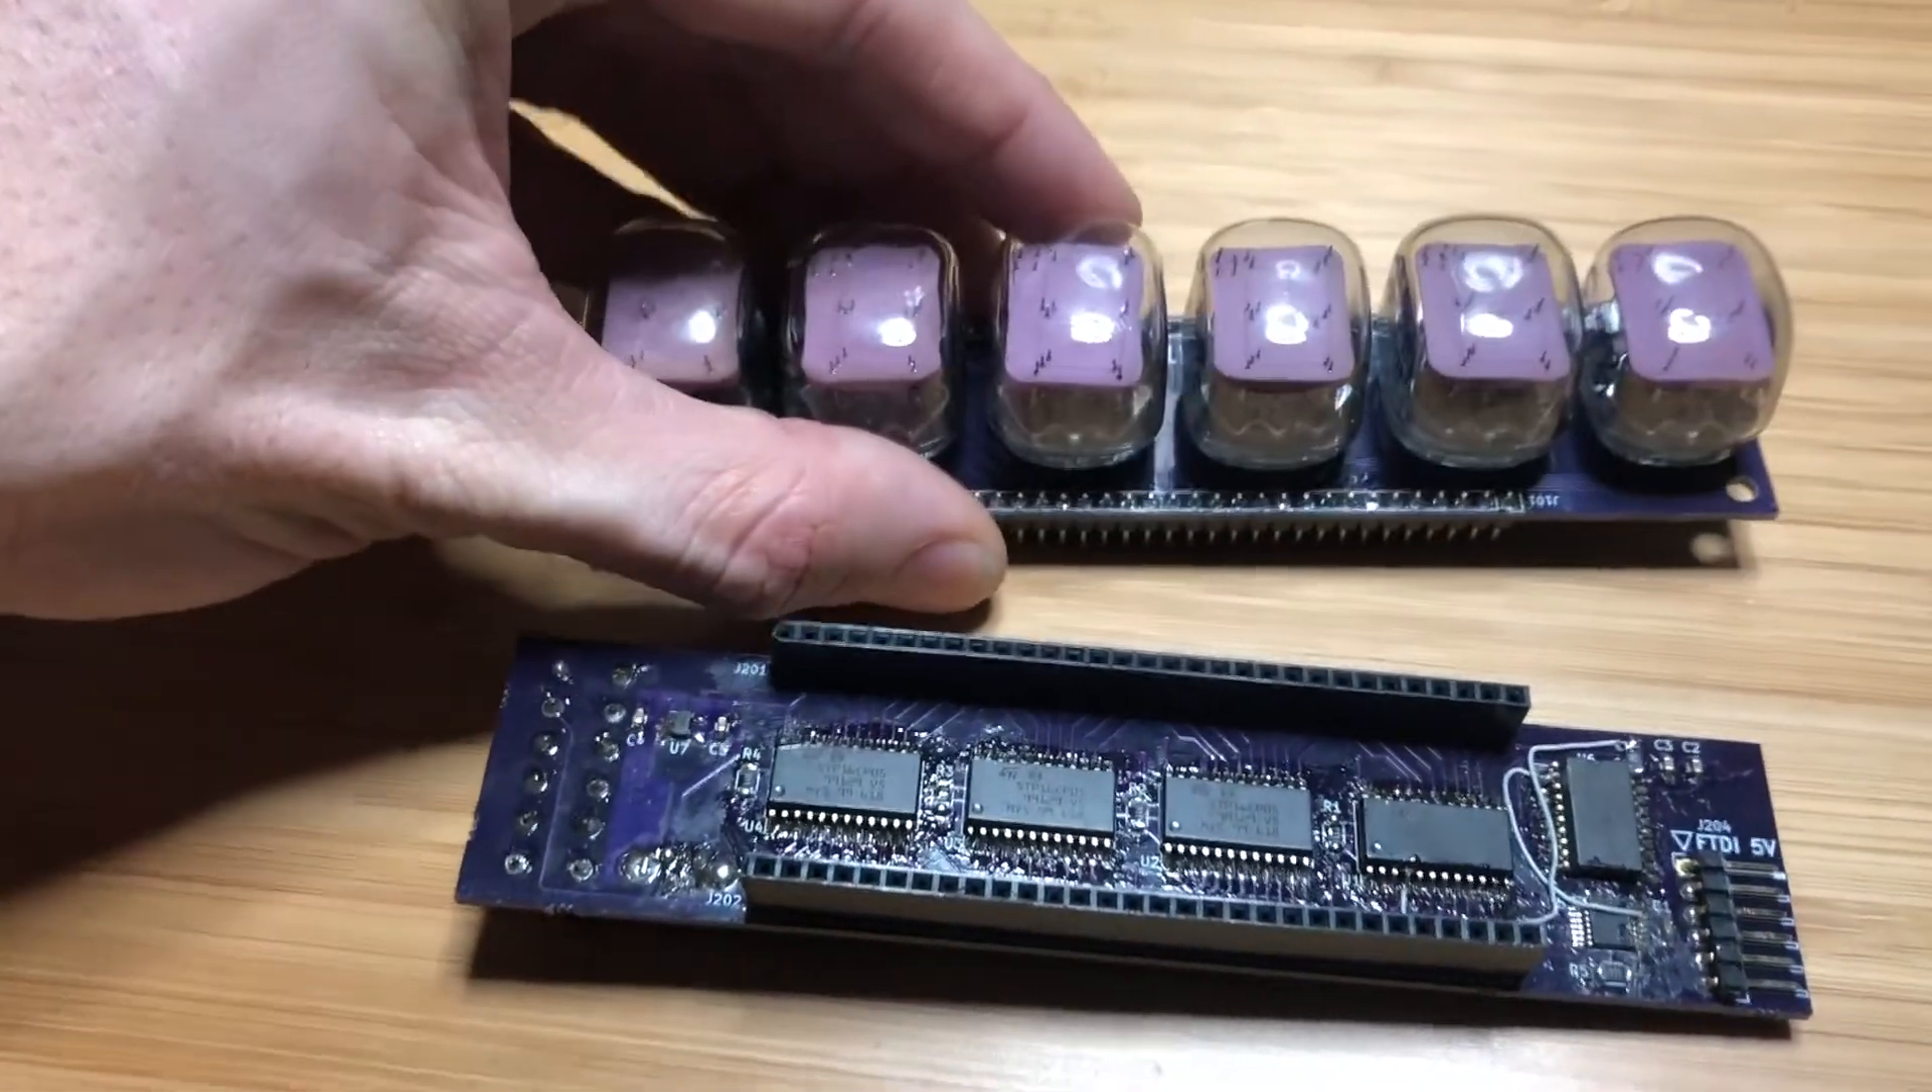Okay, so we've taken apart the two boards.